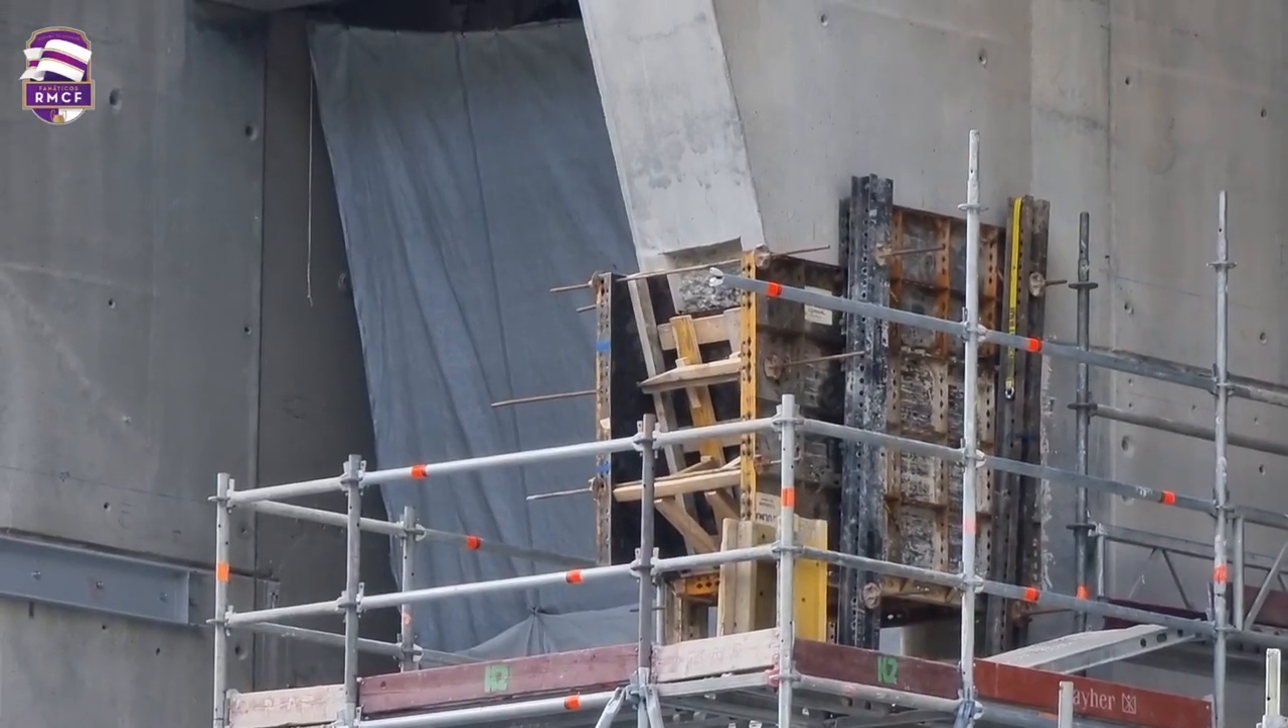Ya tenemos colocados los primeros paneles de encofrado en esta zona del fondo norte.